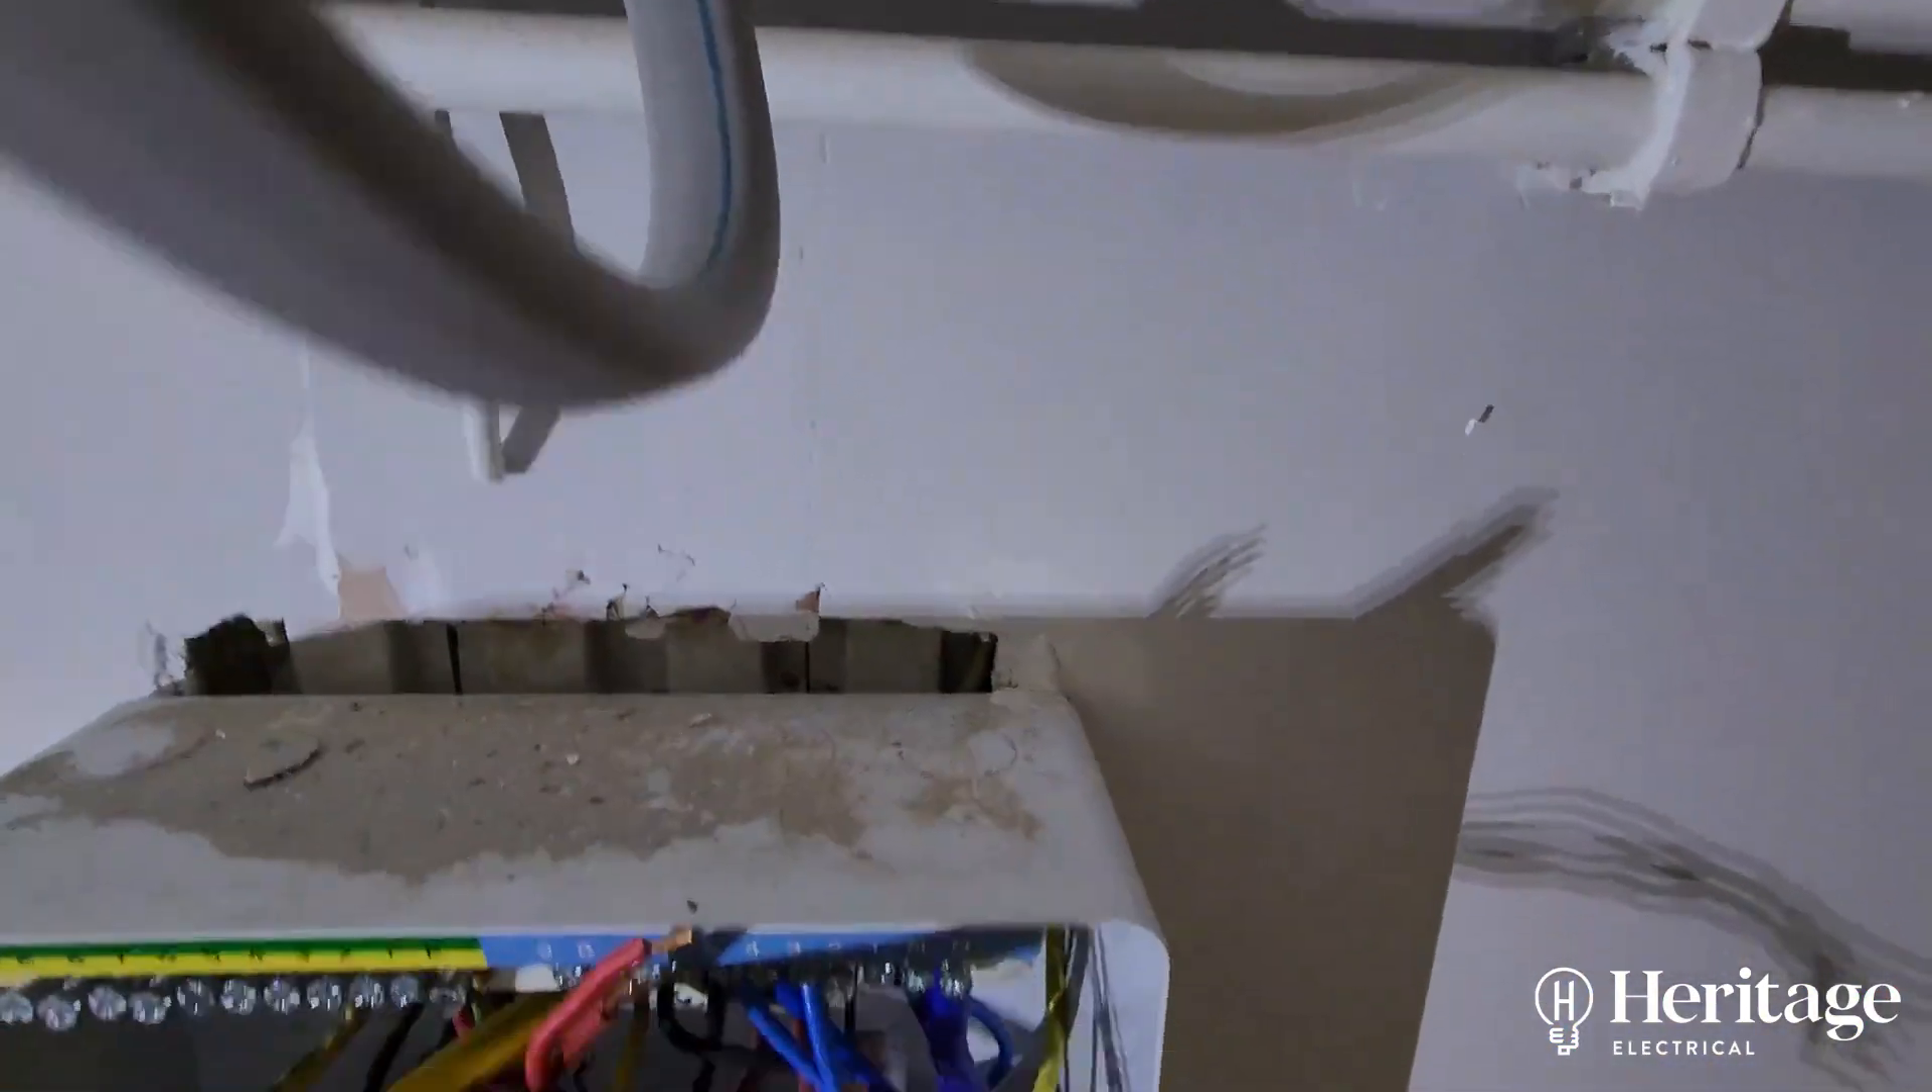You've got the big gap here at the top of the consumer unit where fire could spread out.